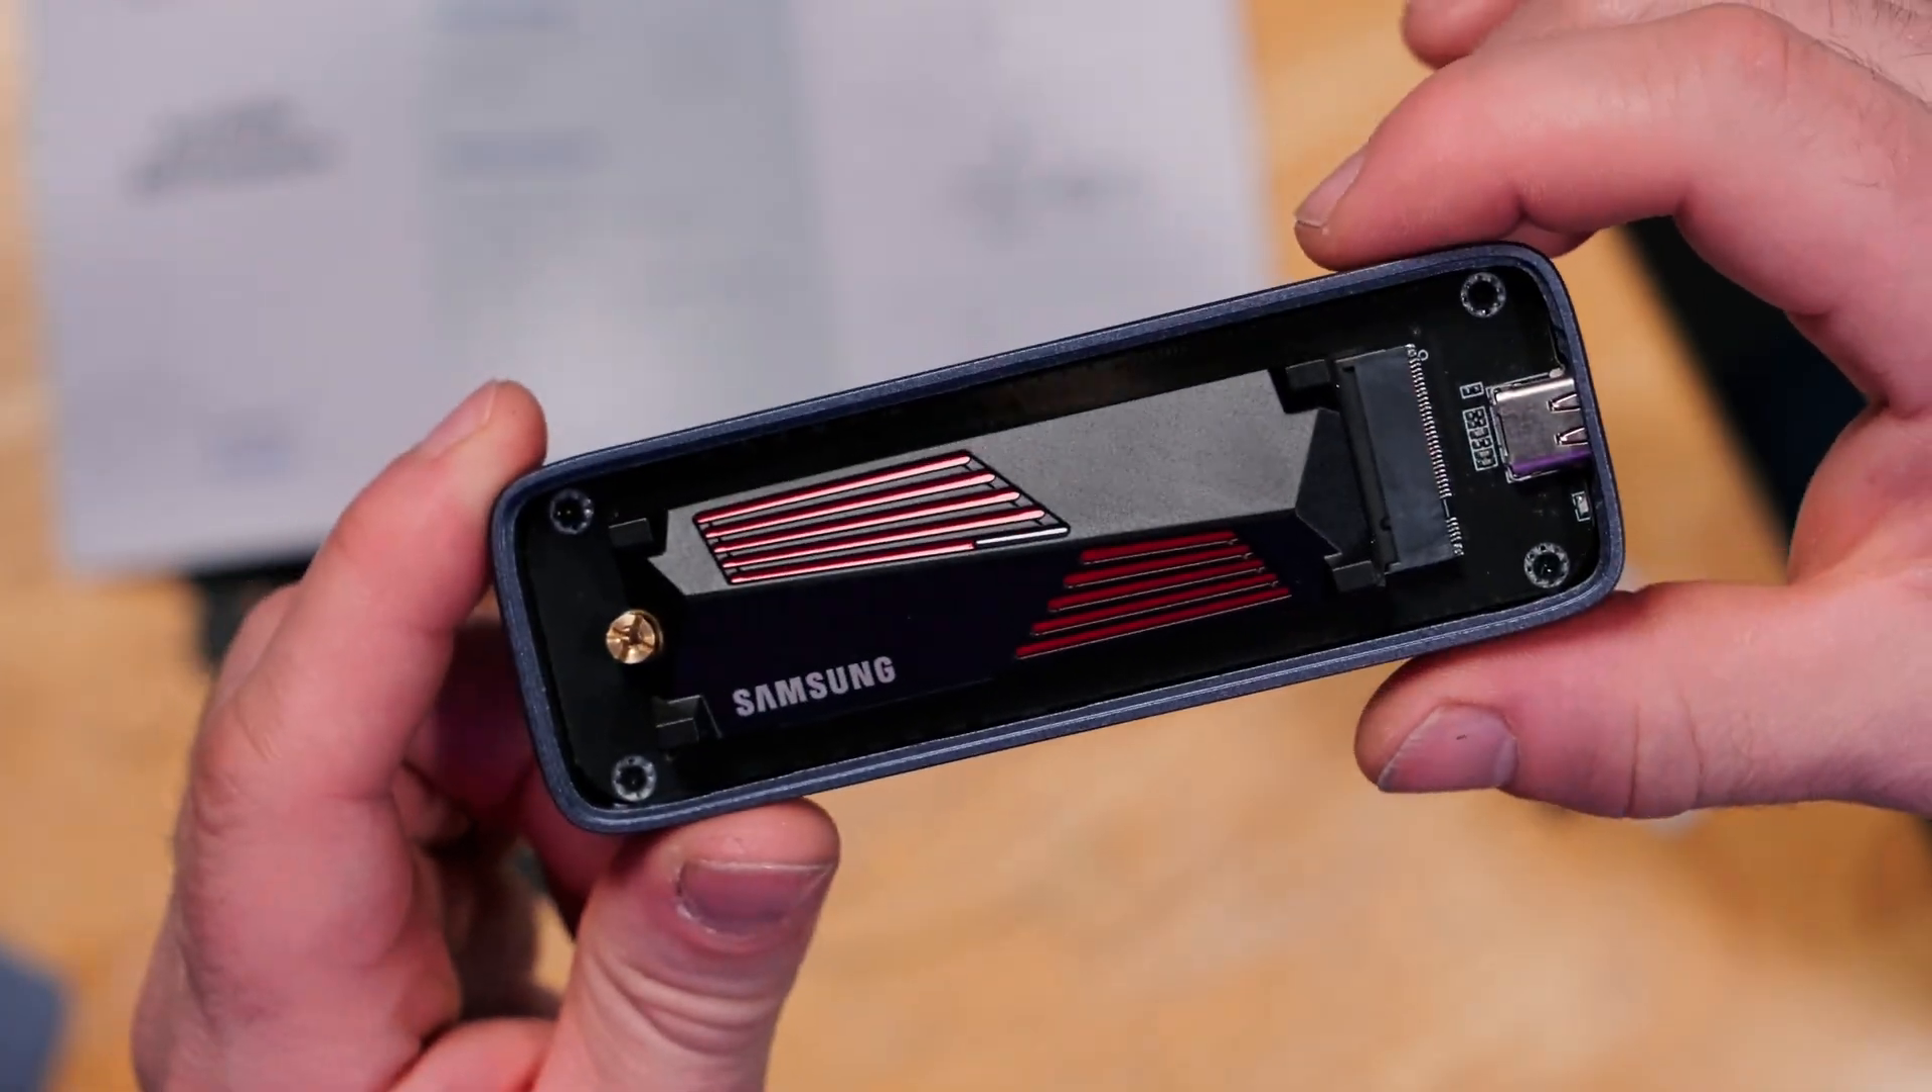I've now removed my slower Western Digital Drive, and I have my Samsung 990 Pro 4TB drive installed in this enclosure.